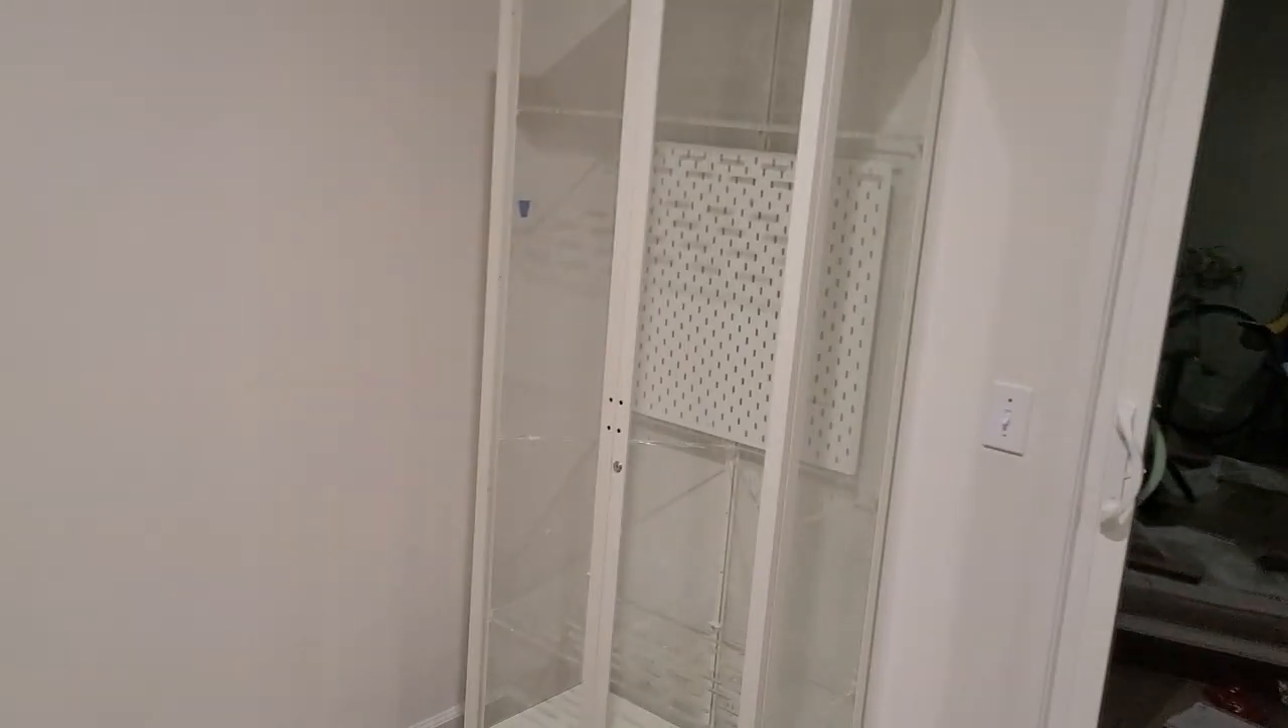We got the doors on there and it is looking beautiful.